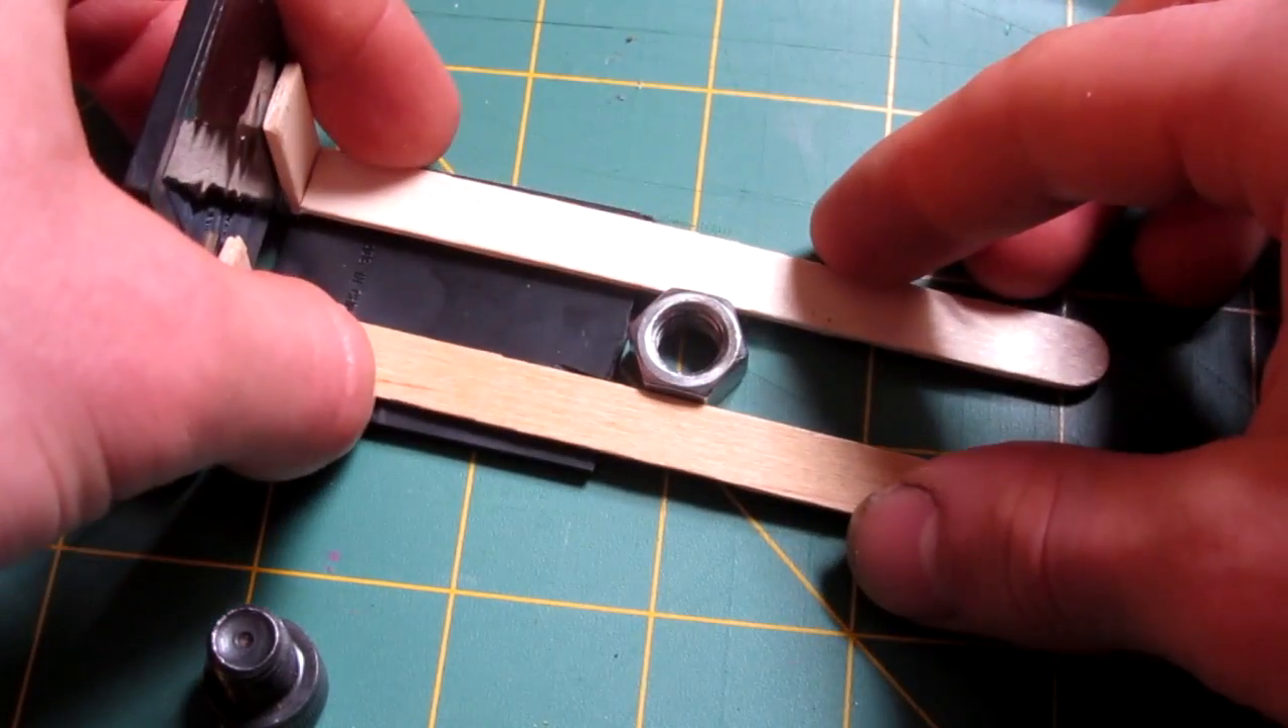So, the spacing of your two popsicle sticks should trap the nut in perfectly like that.